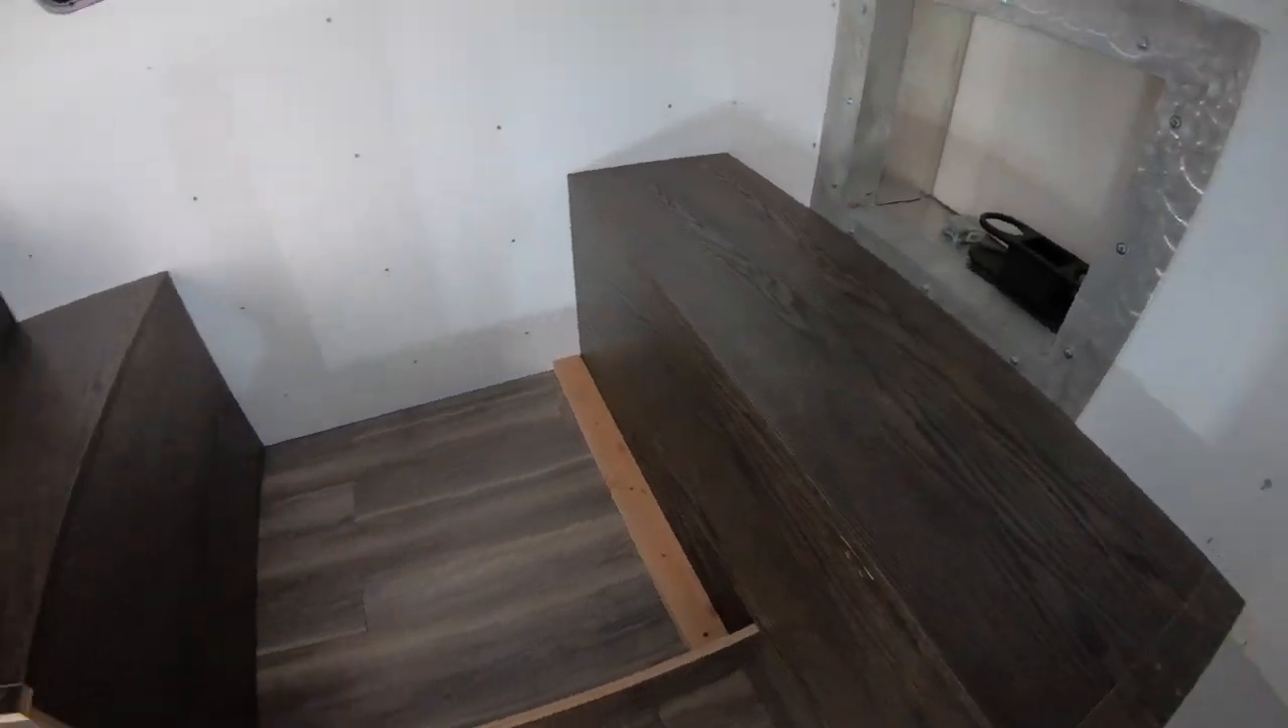I got both dinettes installed, both sides of the dinette.